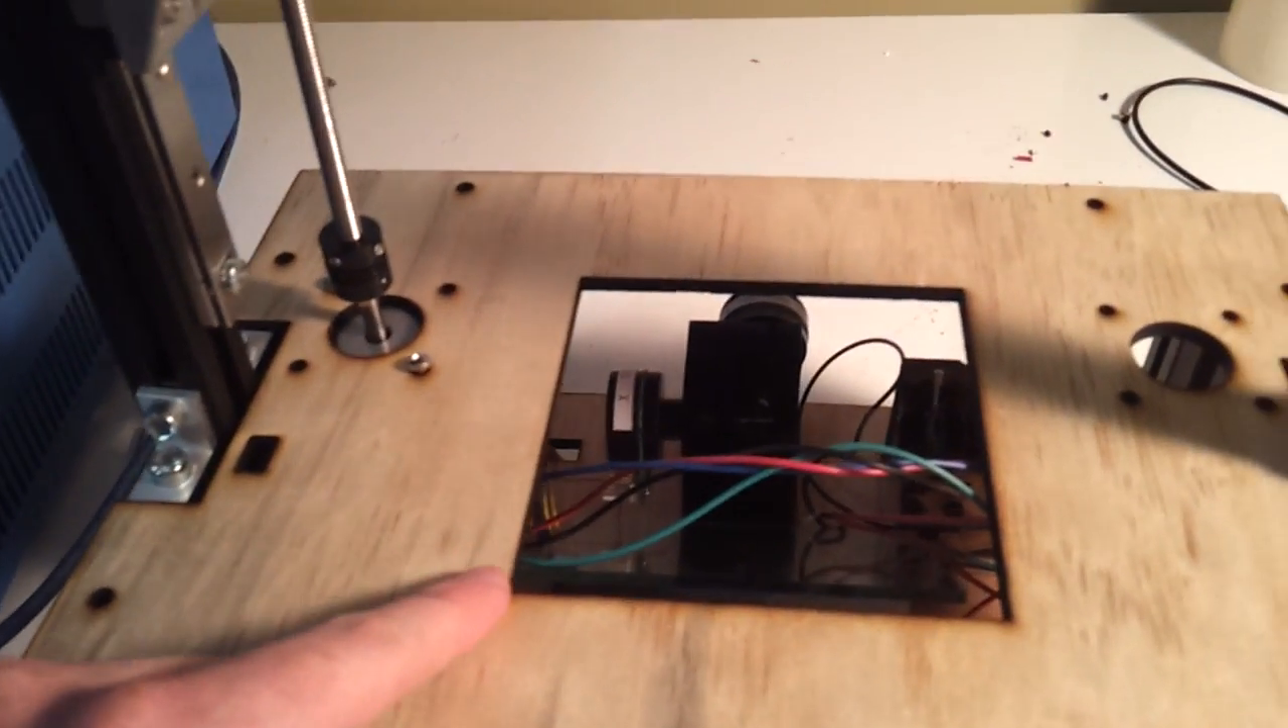I don't have the vat or the vat mounts on here.